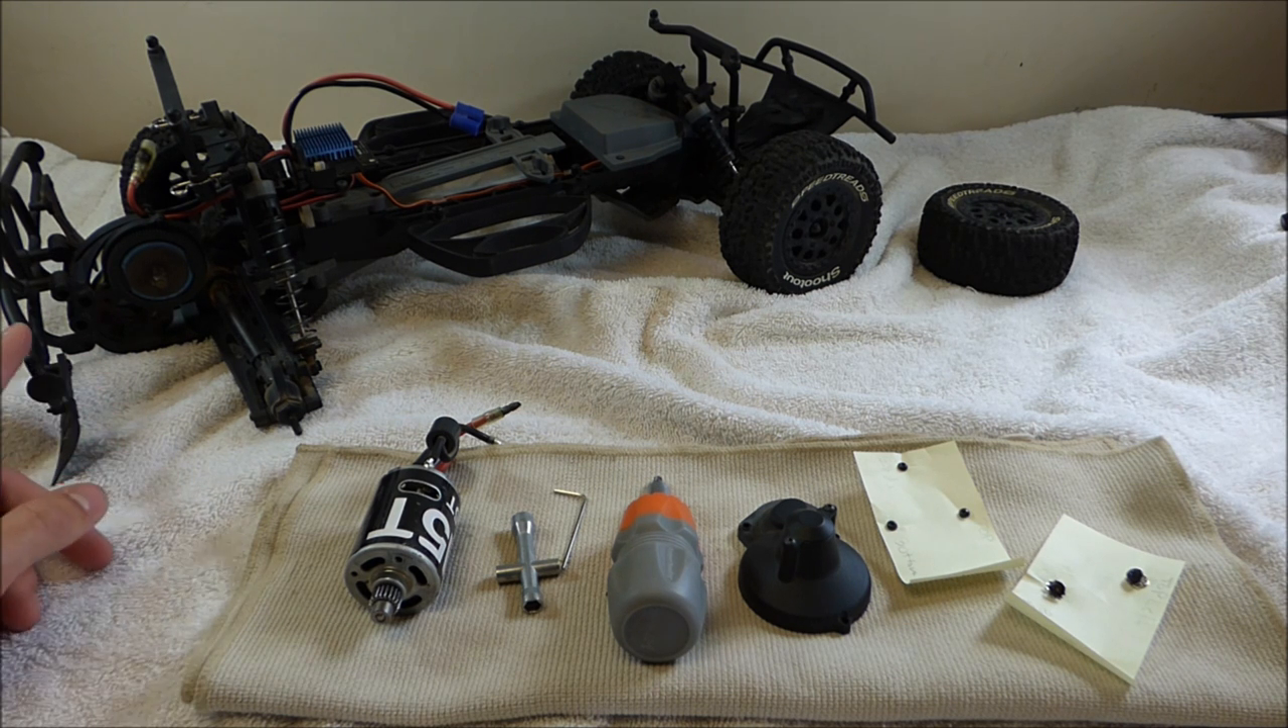Now I have already taken the motor out of the RC, as you can see.